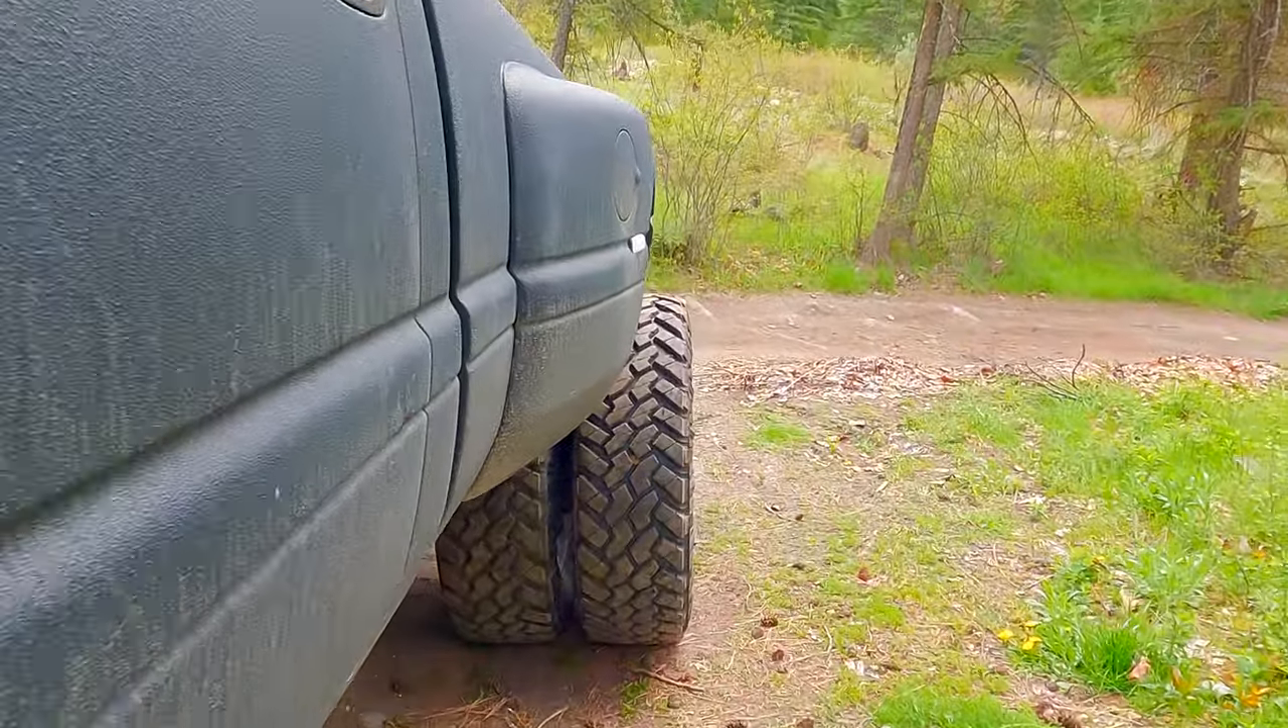So, I mean, this truck, you can see how much tire is sticking out the back or sticking out the sides.